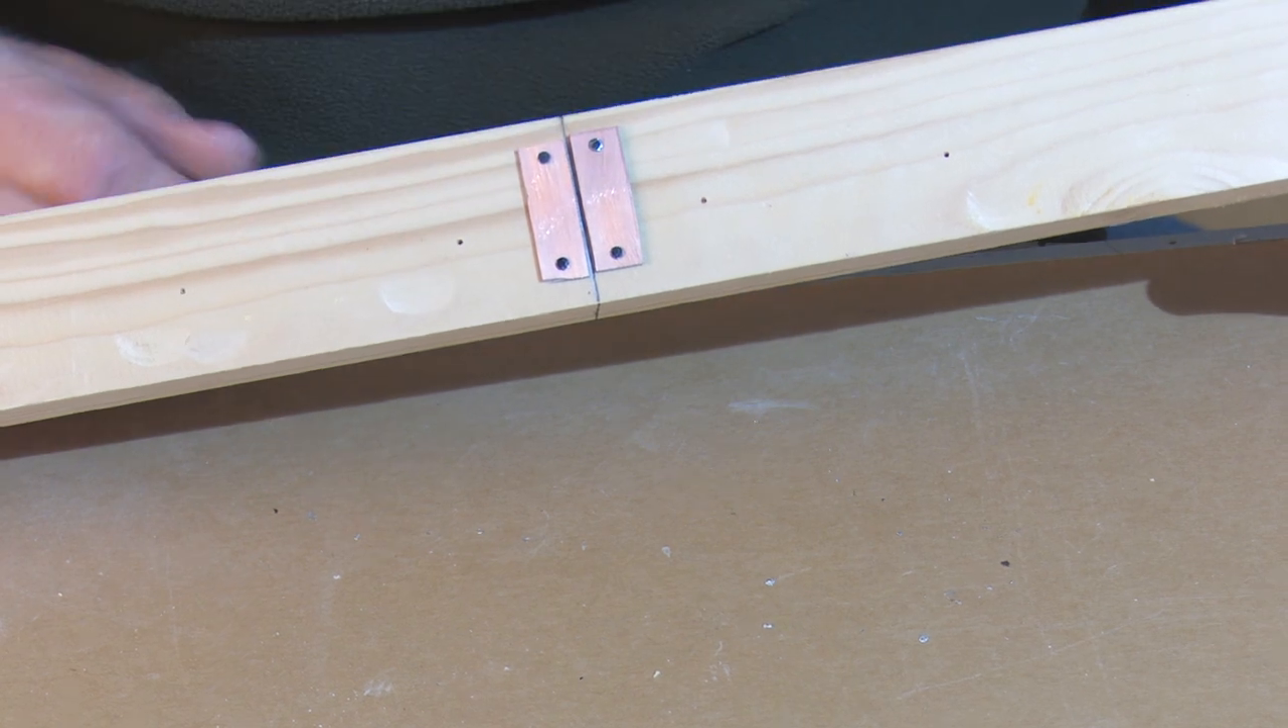So that's the pieces of copper in place.